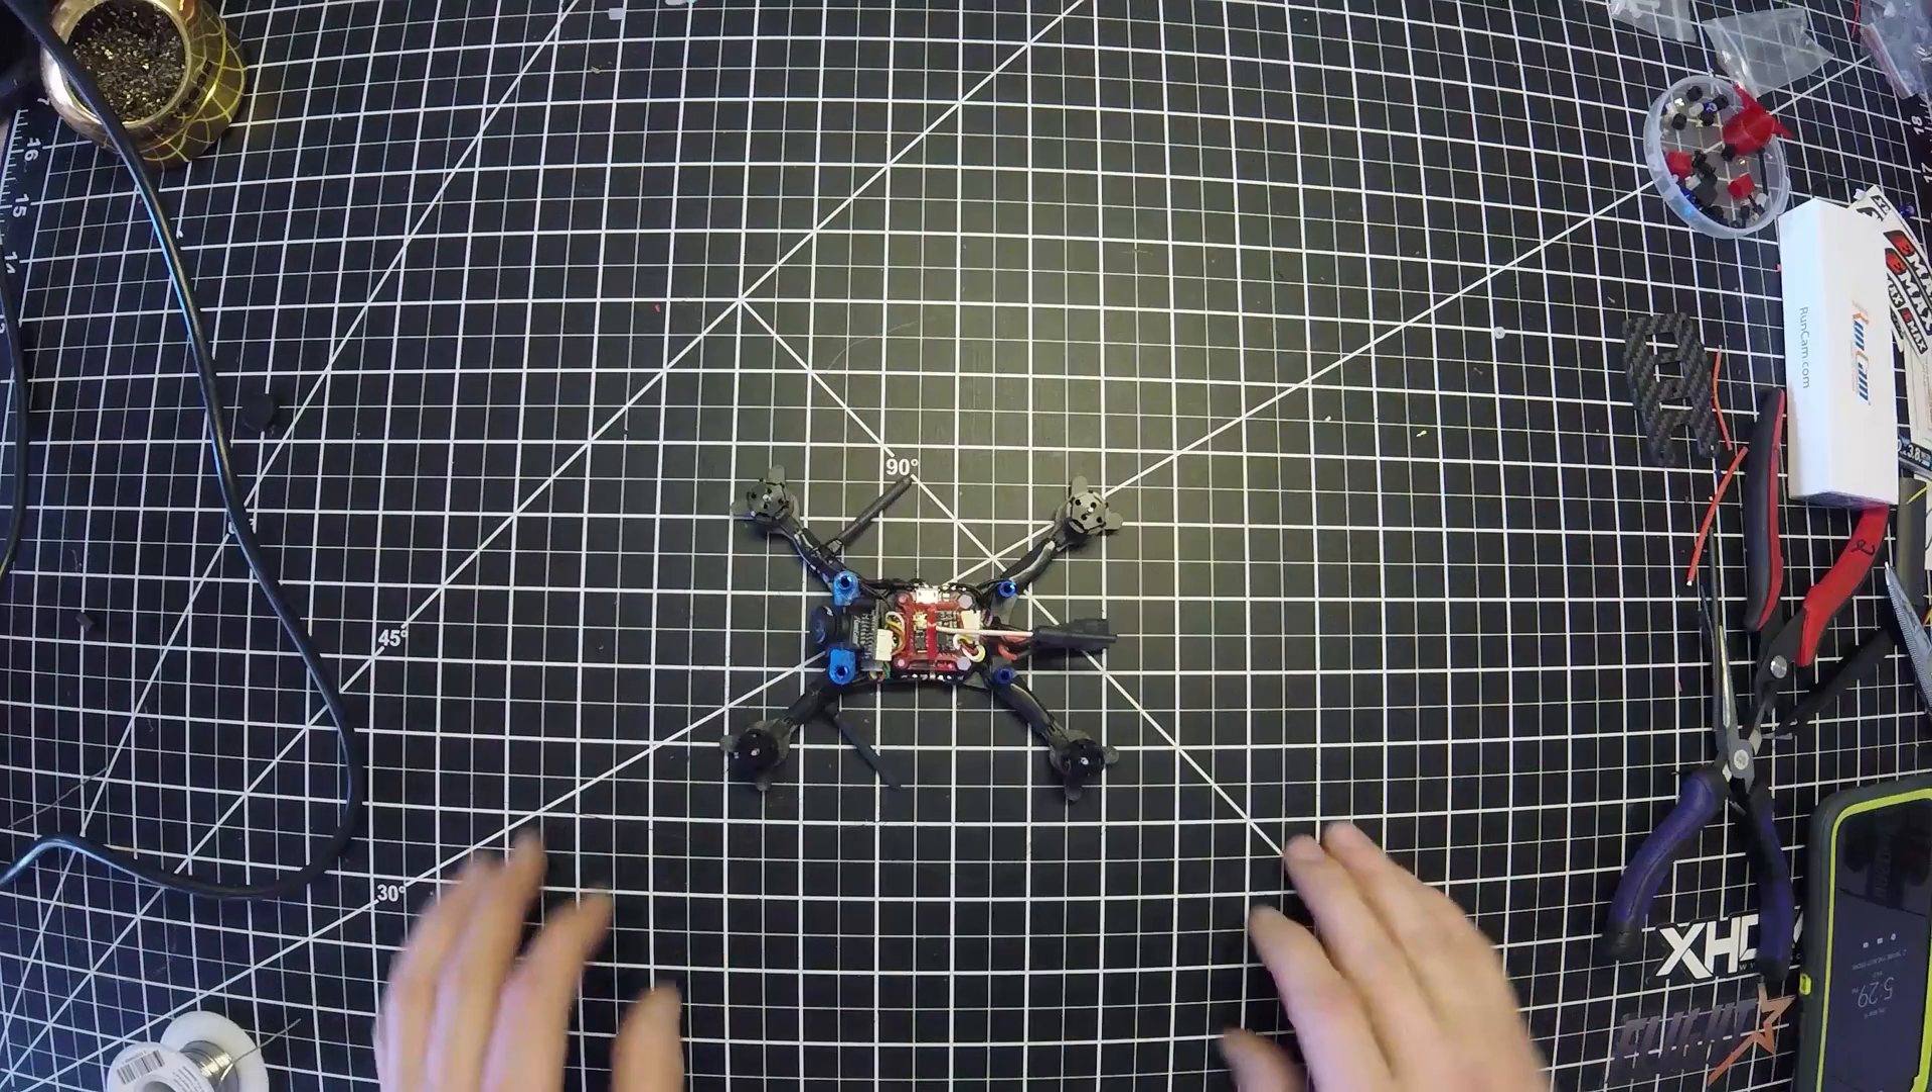All right, this is the finished product without the top plate on.